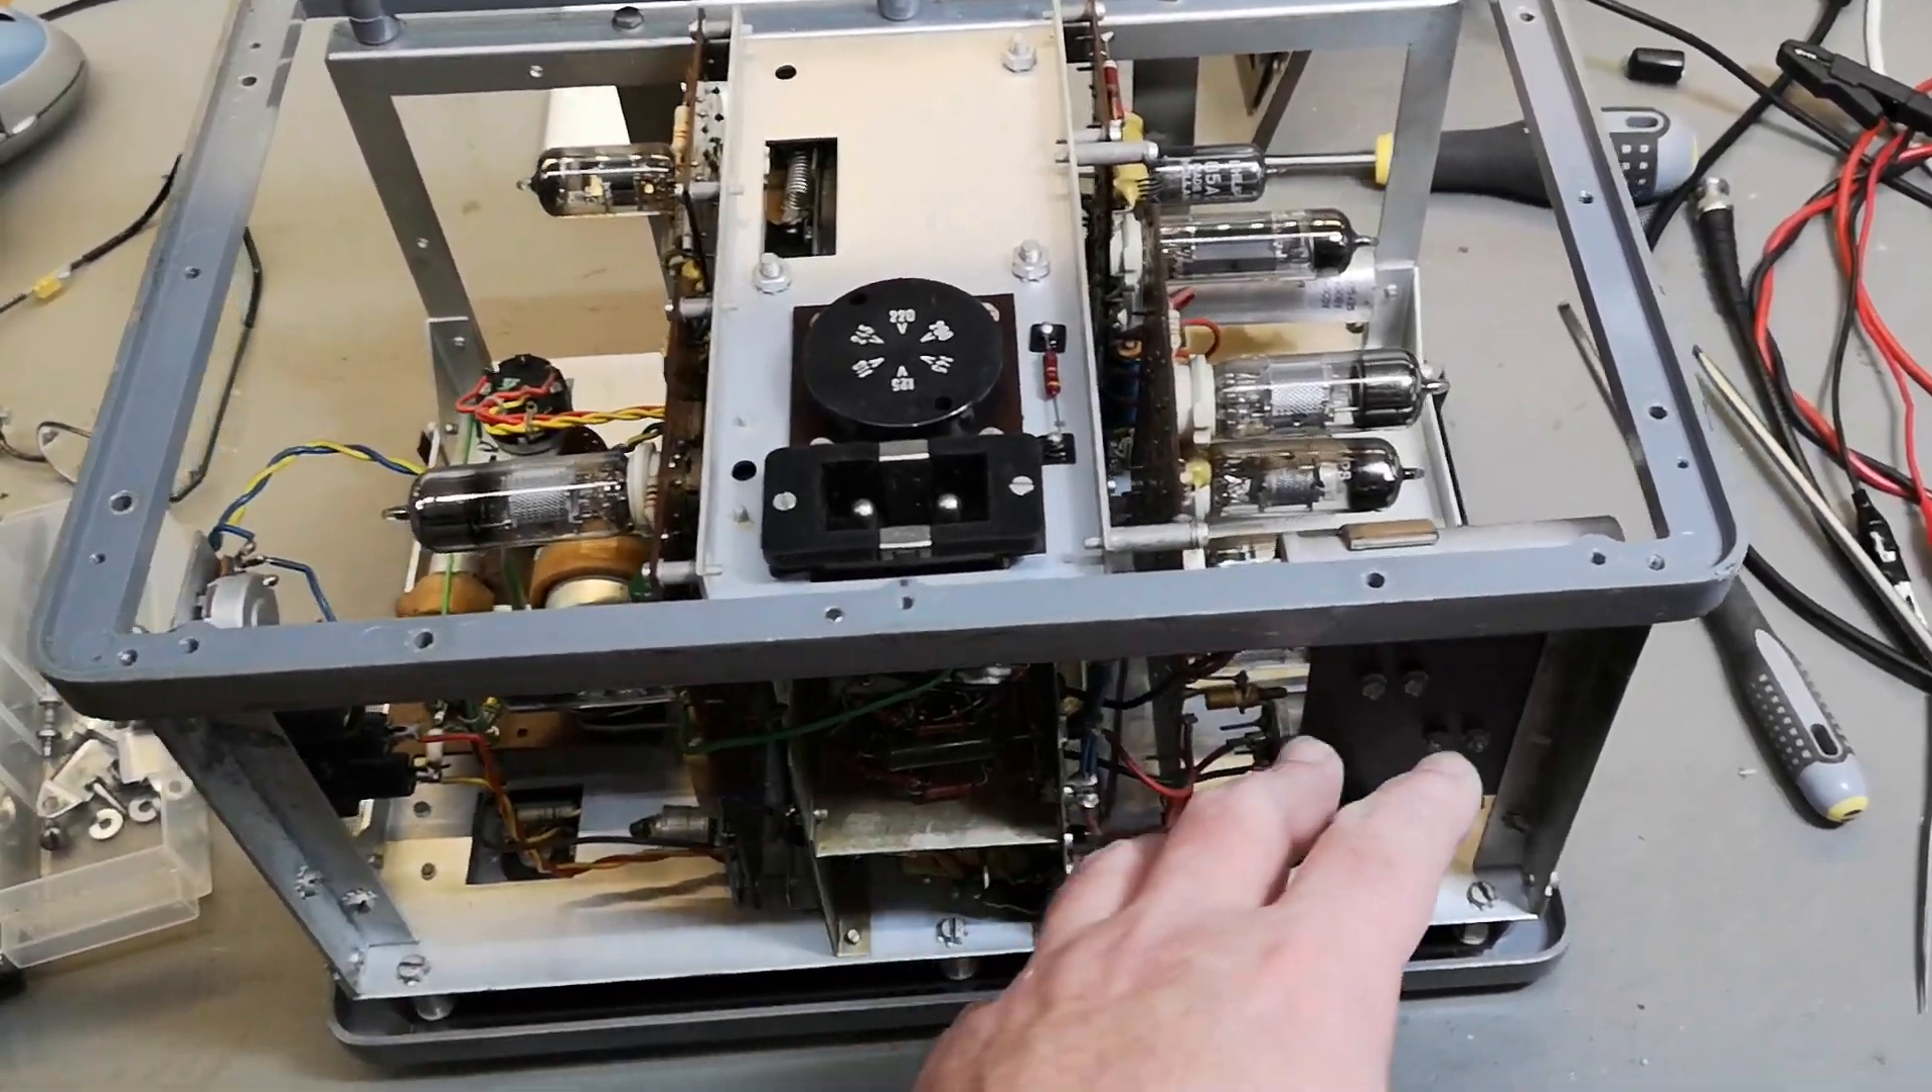So now i've removed all the side panels so i got plenty of access all the way around this unit.